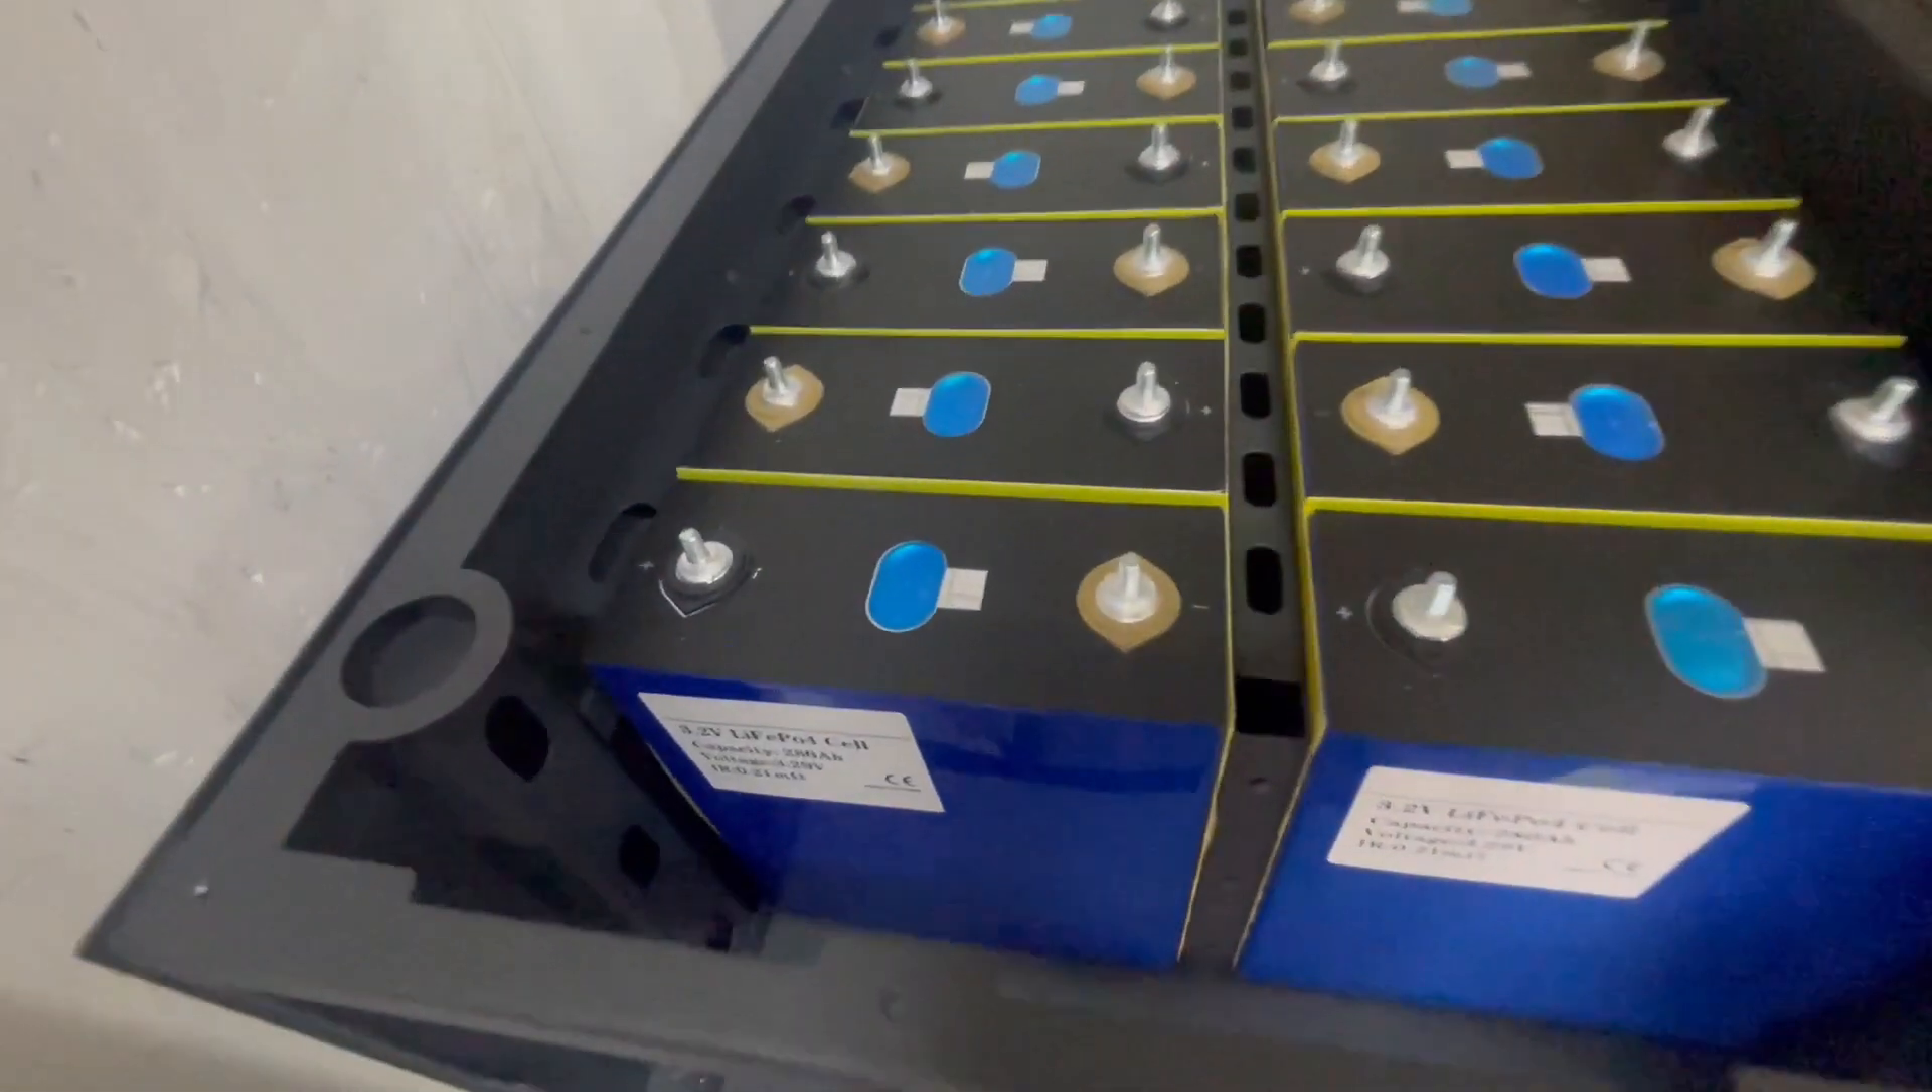So that's all the cells in and like i say i've just got one fiberglass packer and one foam in between them all.